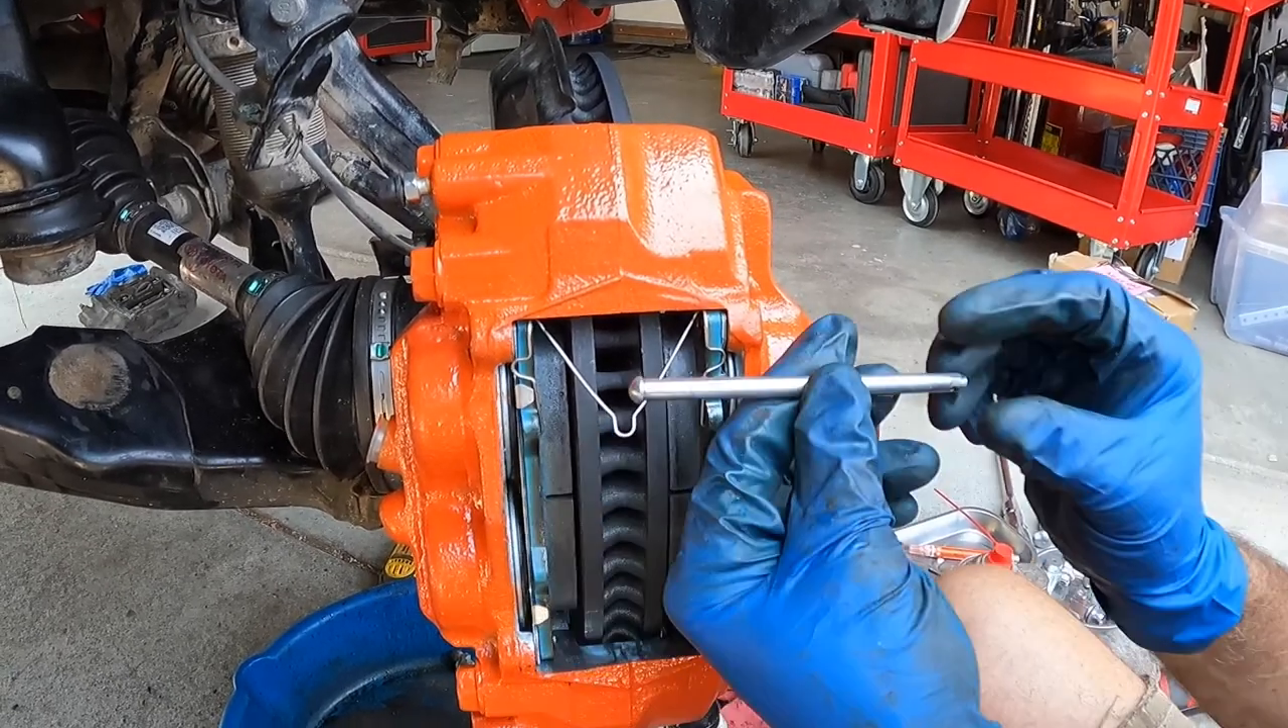Okay, so the anti-rattle spring is in position.